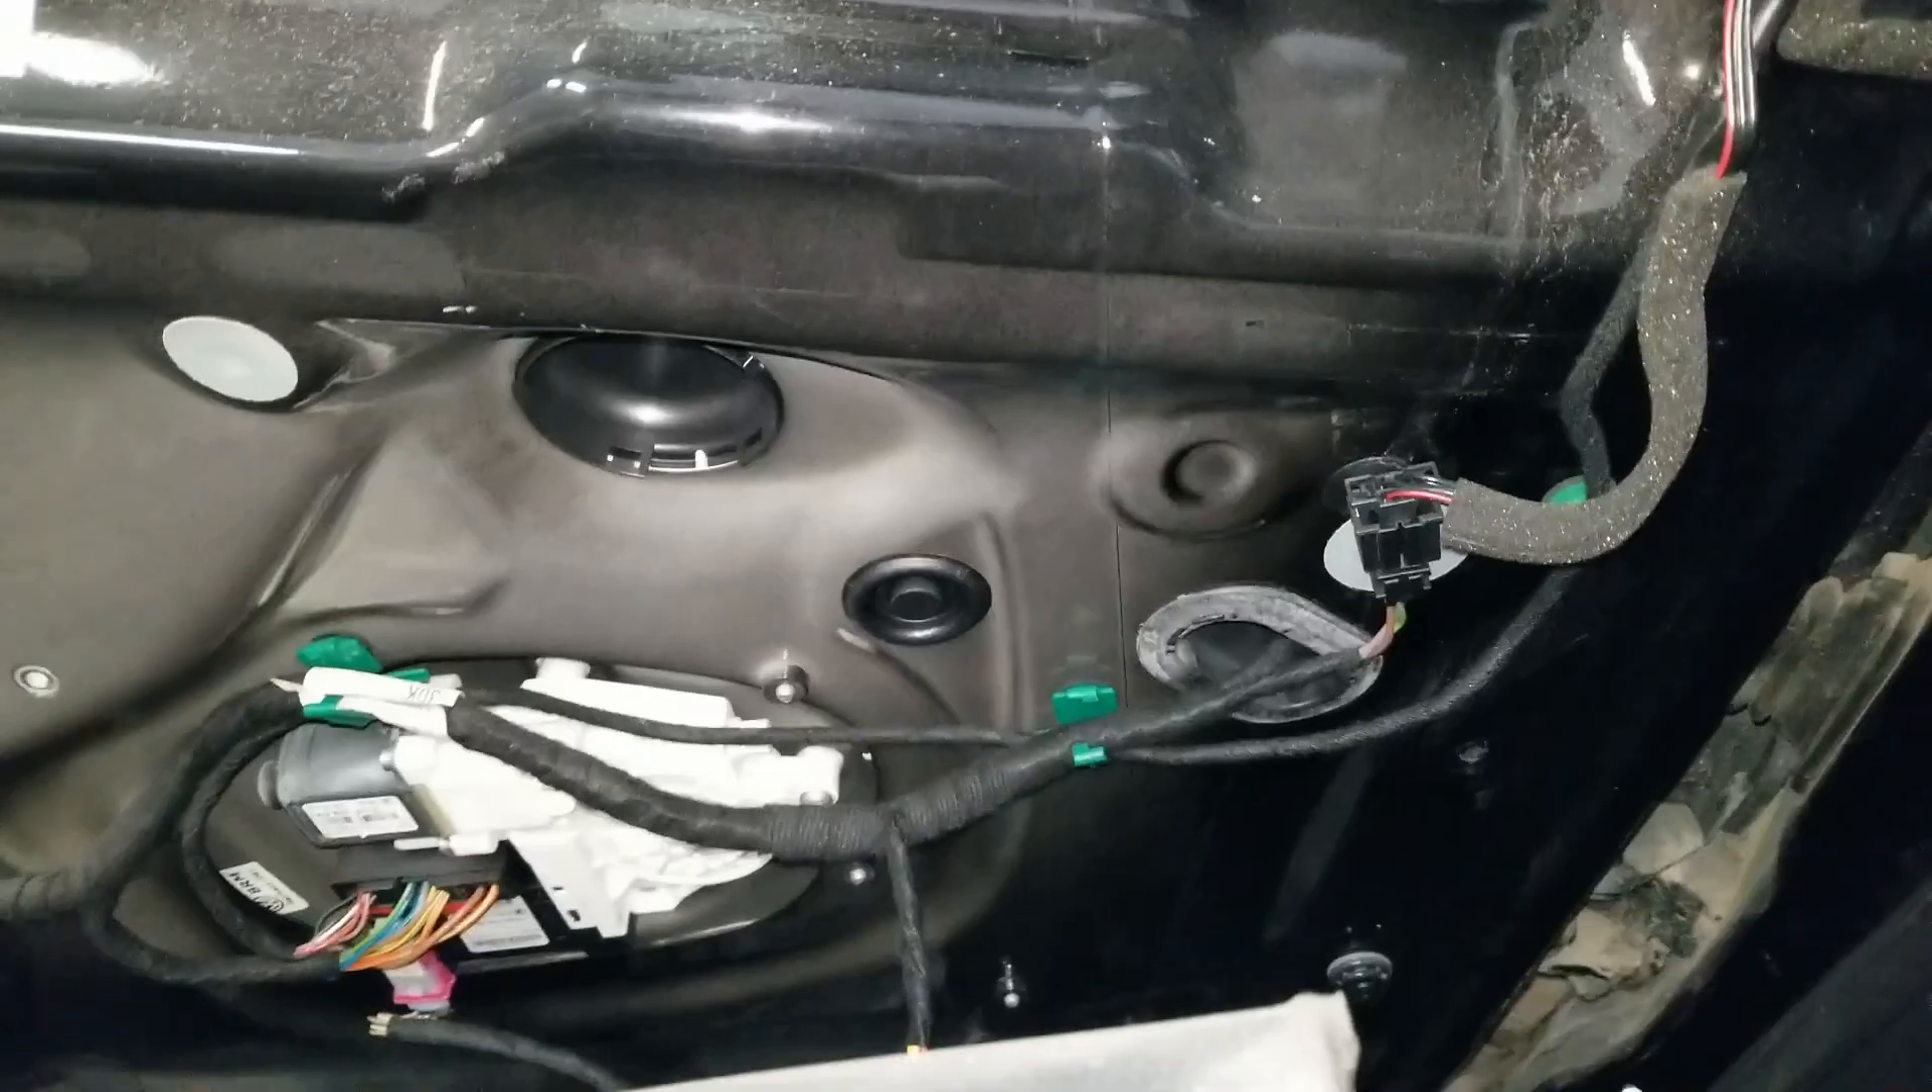All right so the door panel is out right now.